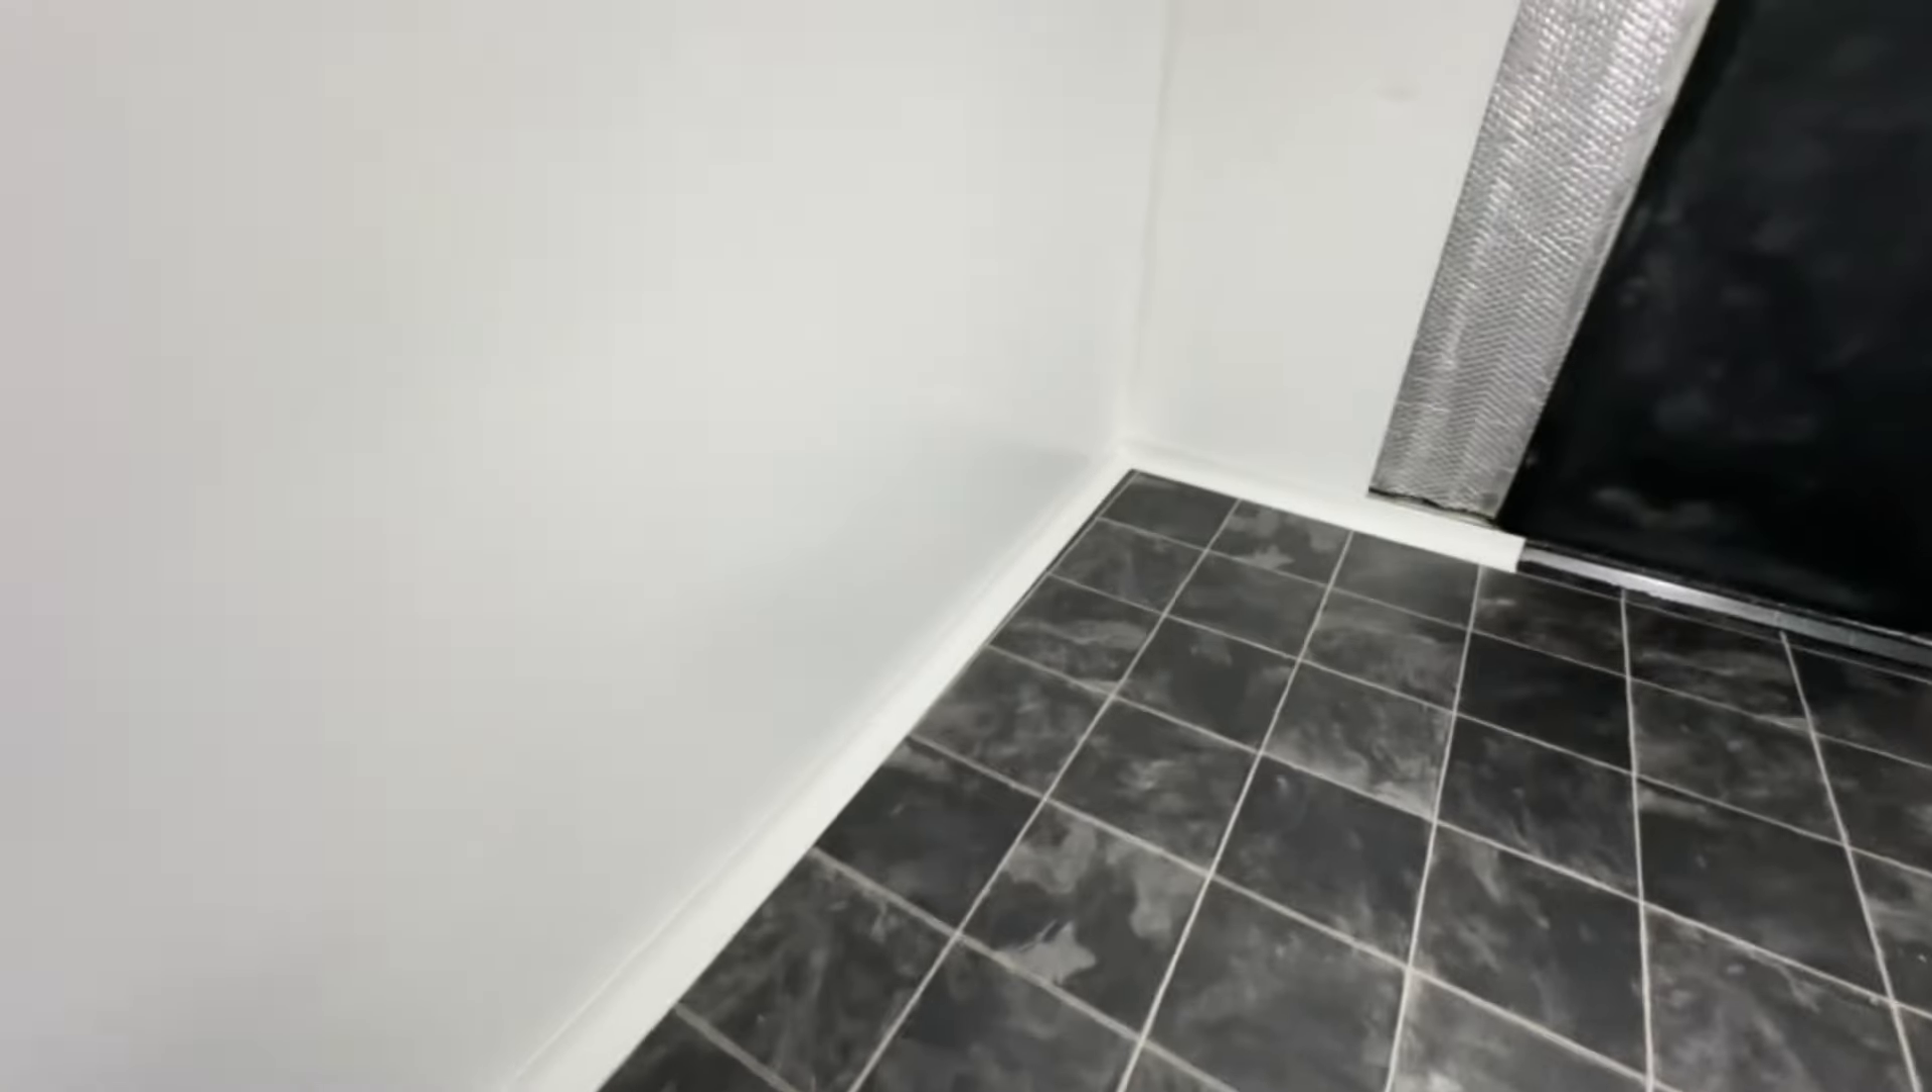Okay, so this is the finished job. As you can see, all the skirting is in place.